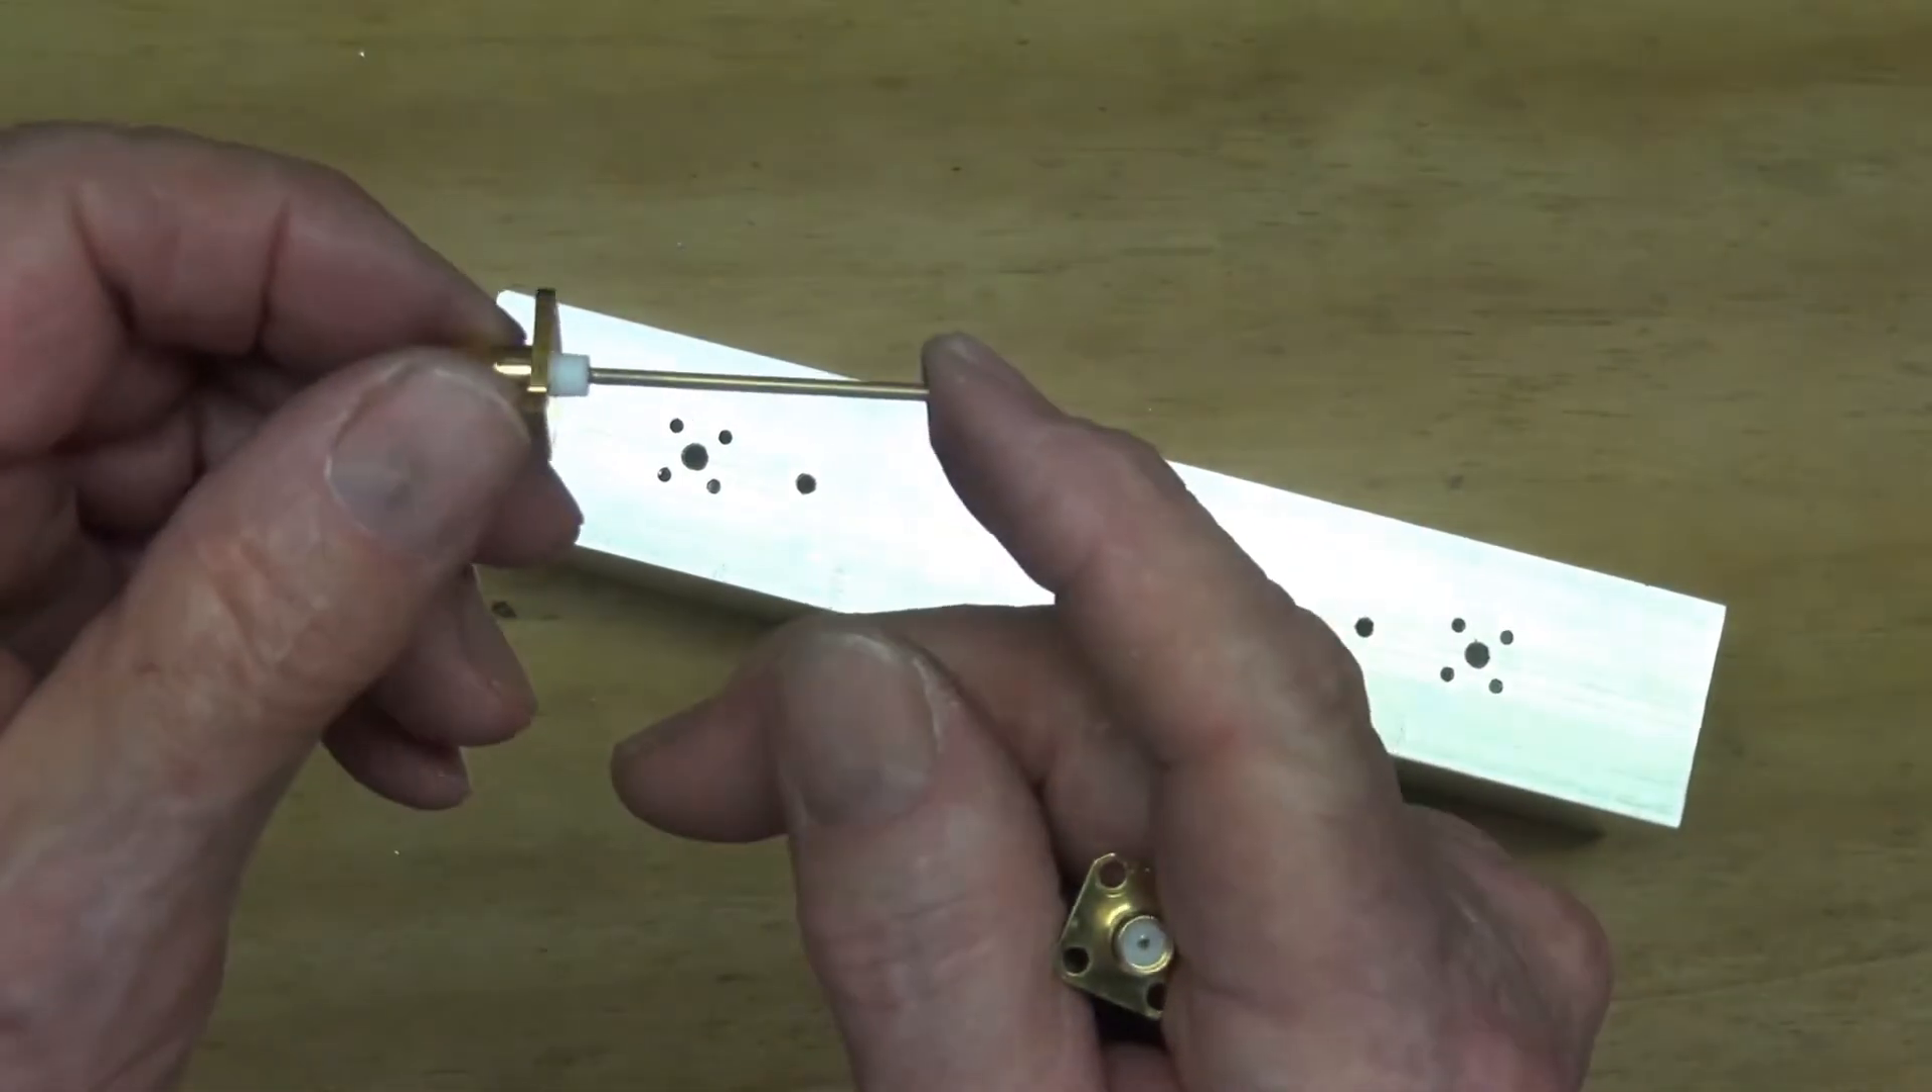I've fitted some brass tubing to the end of the SMA sockets.